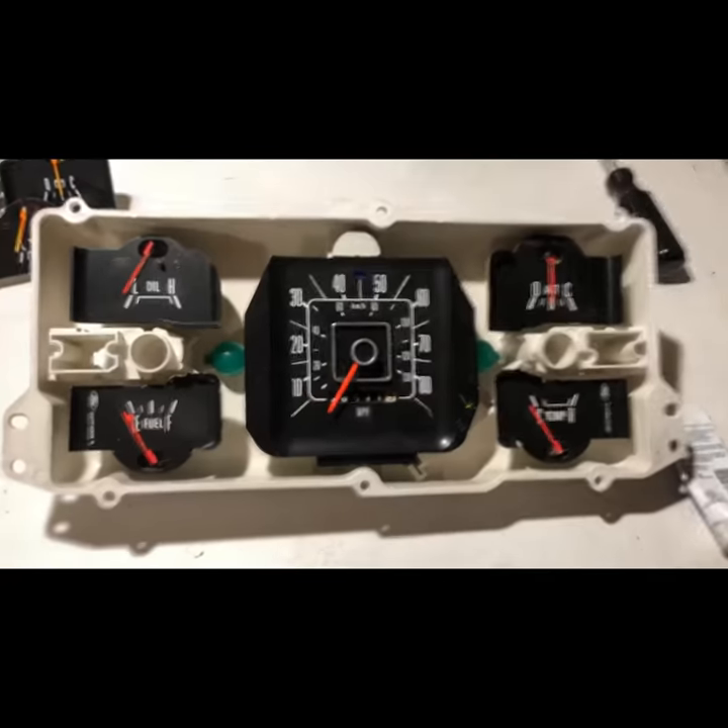Um, and then I believe I can start putting my bulbs back in. All the gauges are installed.